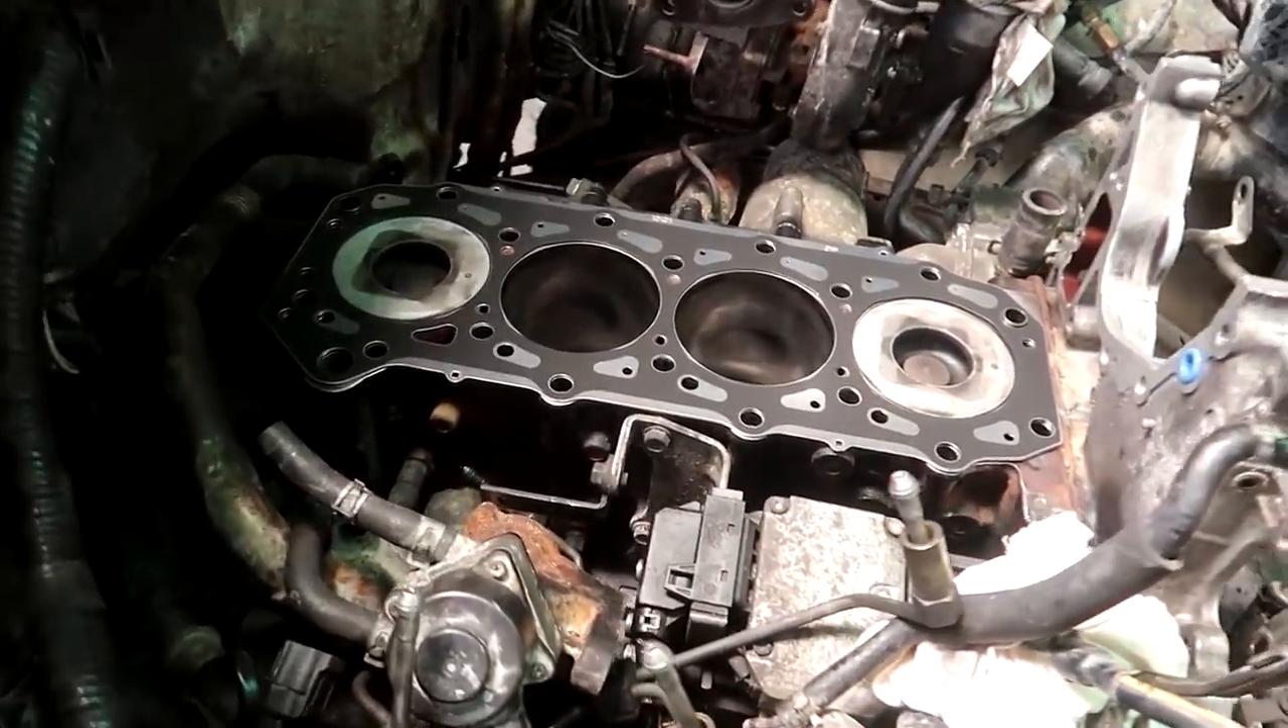But got the new head gasket on now.